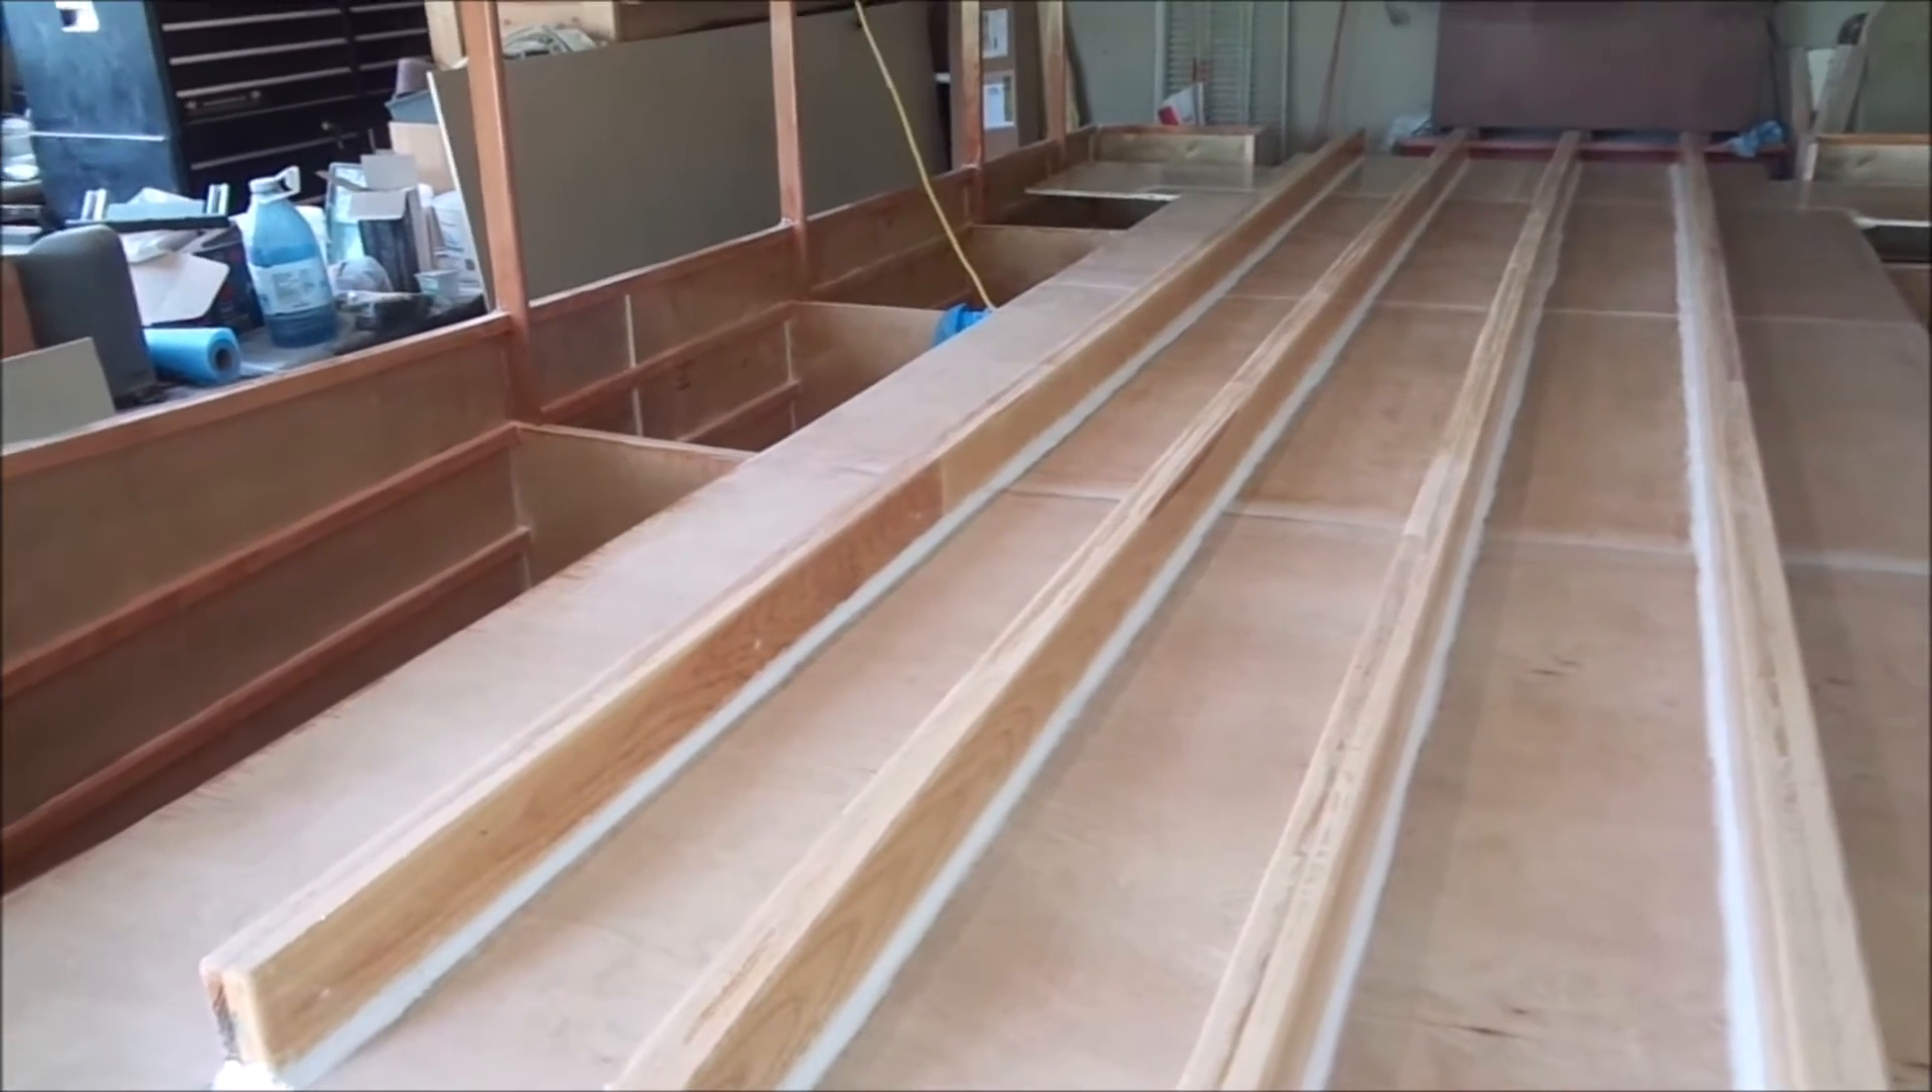So the bottom of the deck has been fiber glassed and stiffeners added epoxied in place.